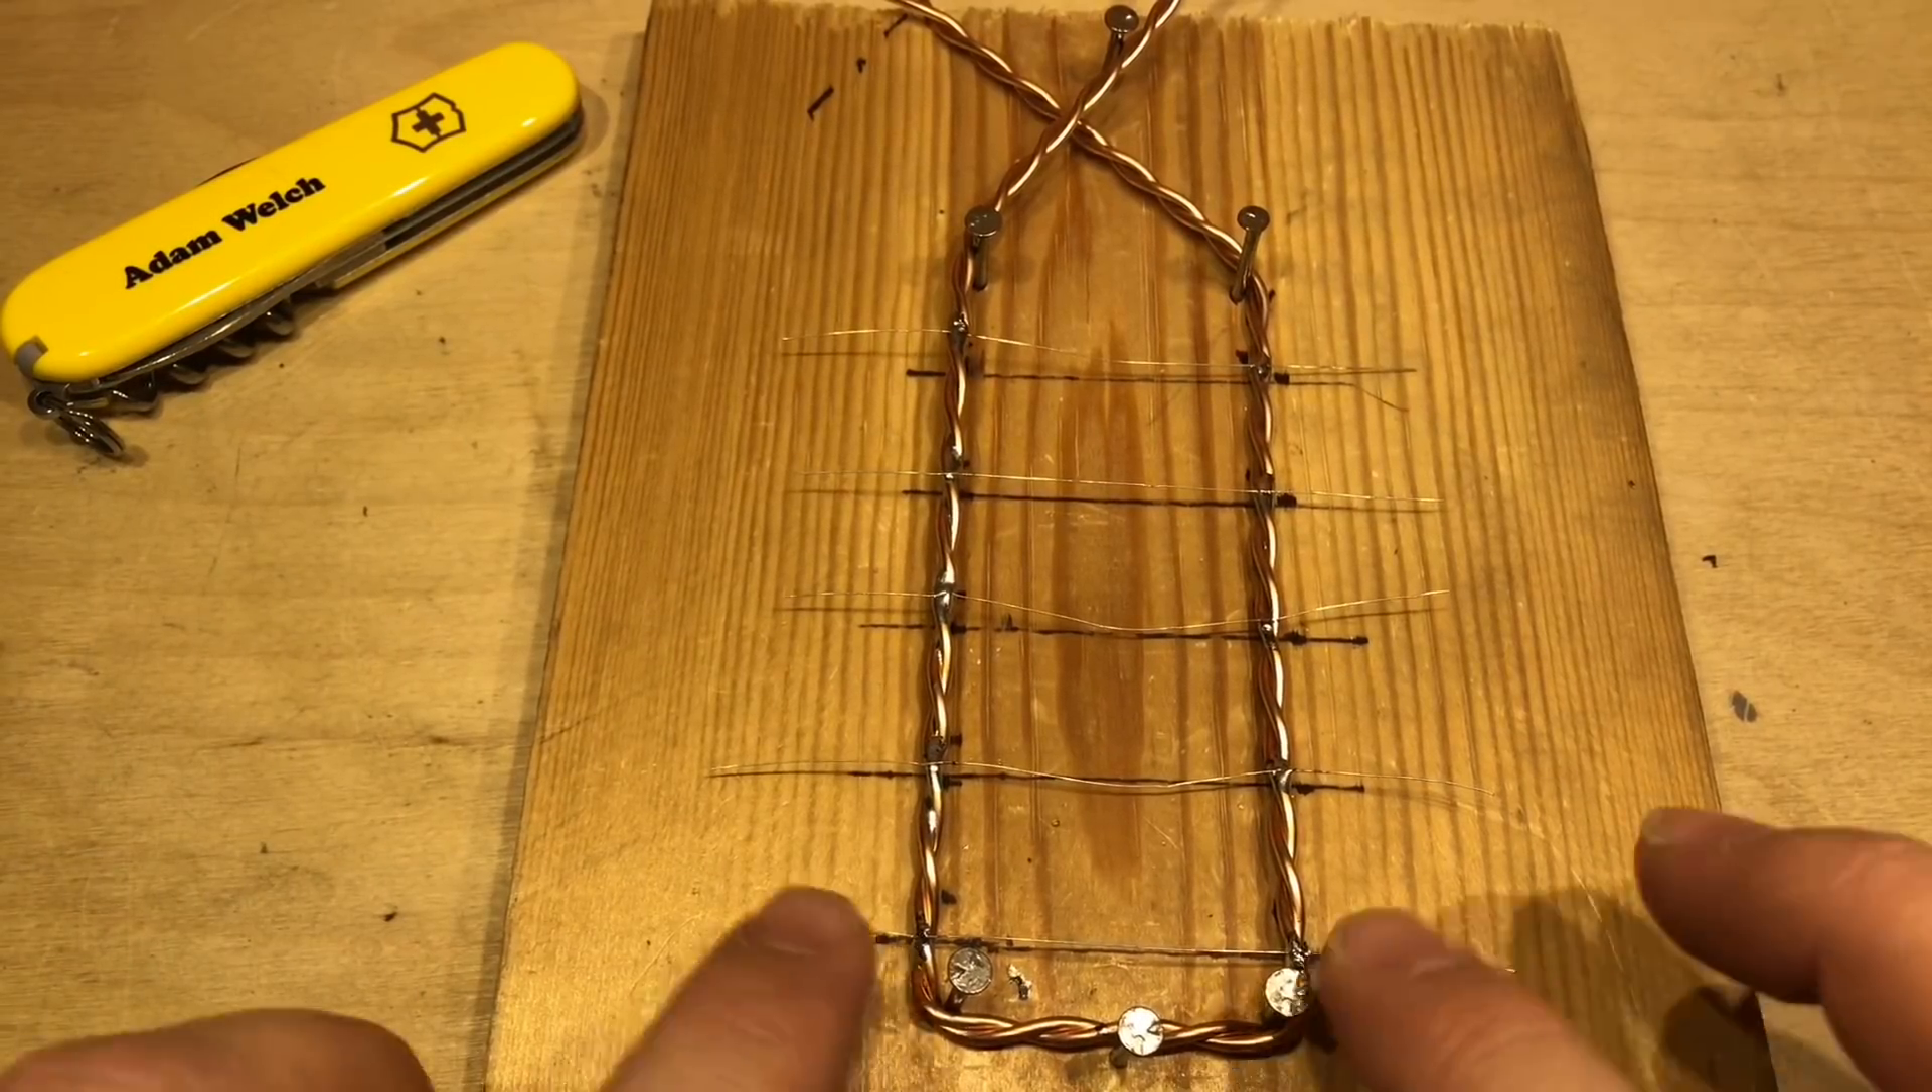So there we have the fuse wire attached to the bus bar.